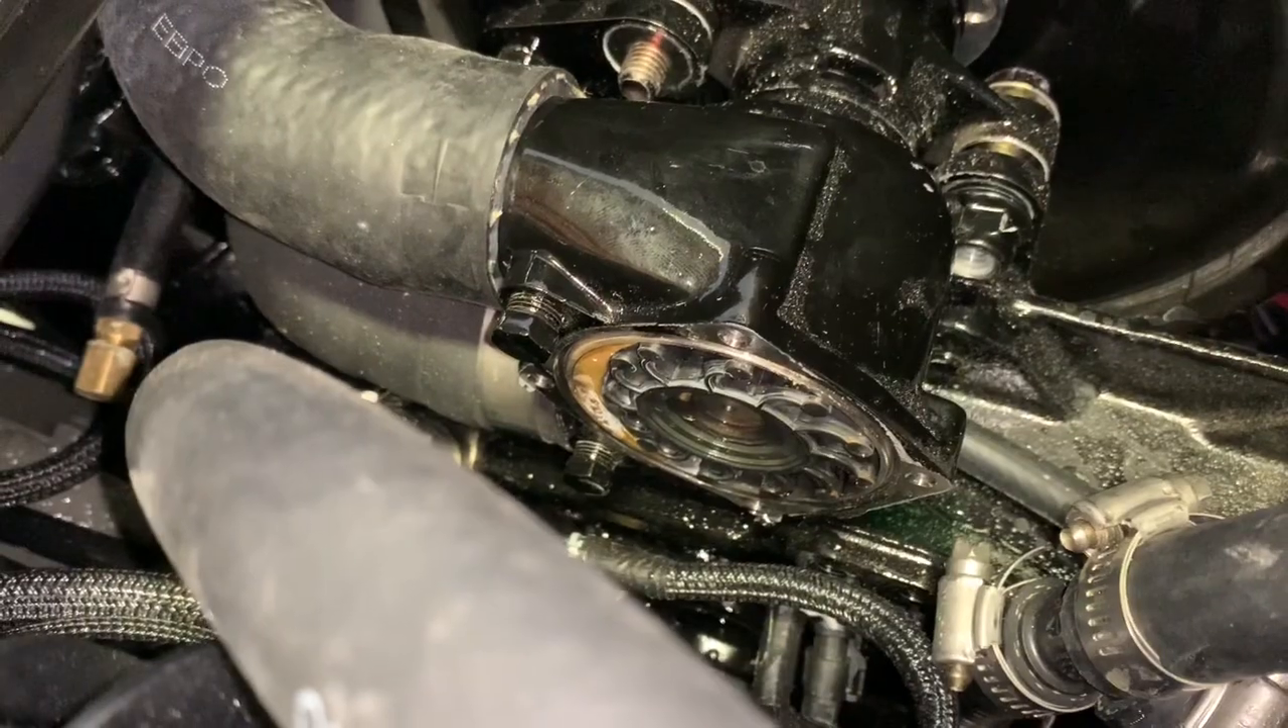Now with the cover removed, you can see the impeller just fine.